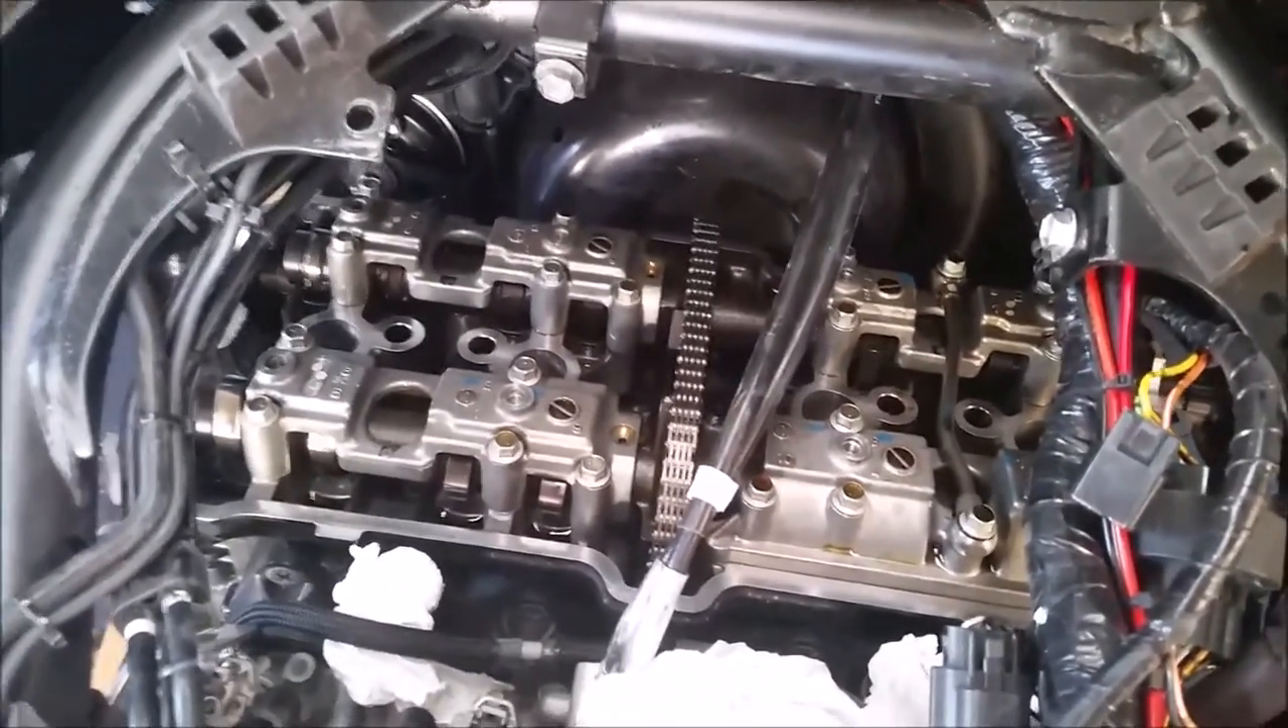That's the rocker cover removed and not a lot of room to get that out of there to be honest with you.